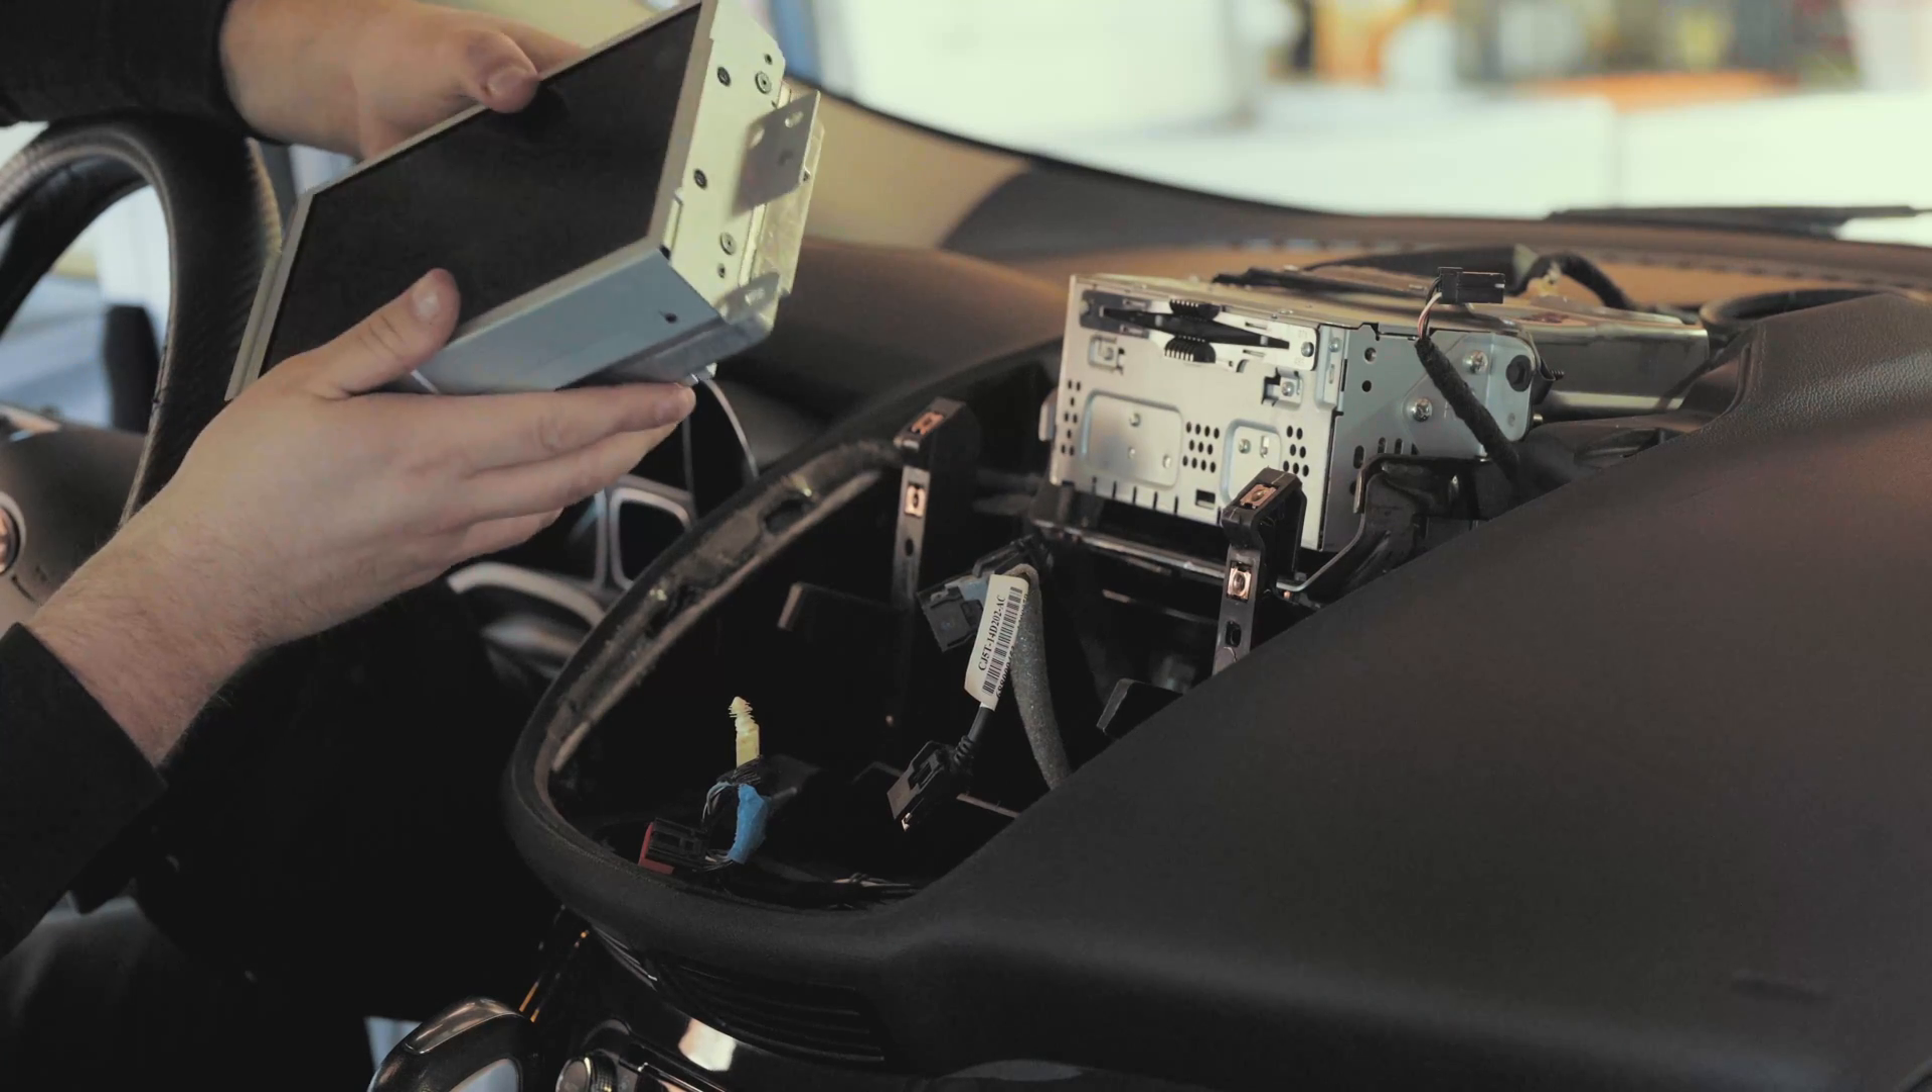And then your screen, your display is out.